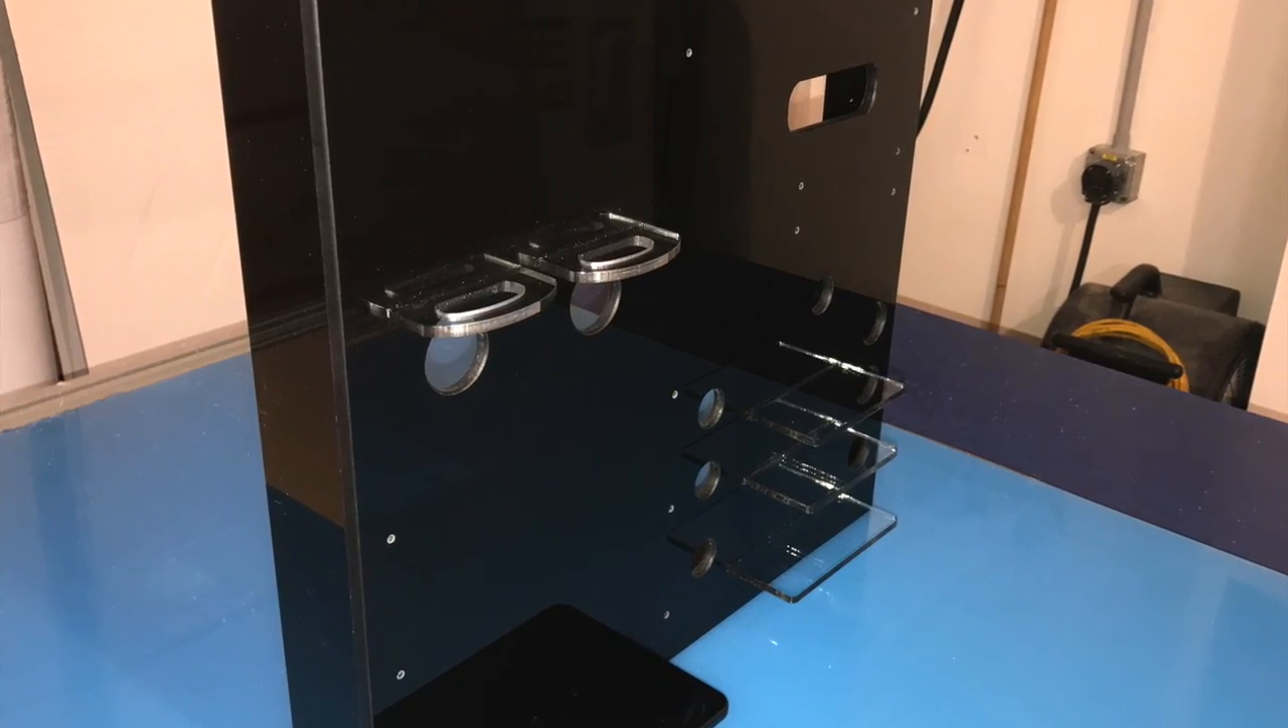All the shelves are glued in place that are going to support various pieces.